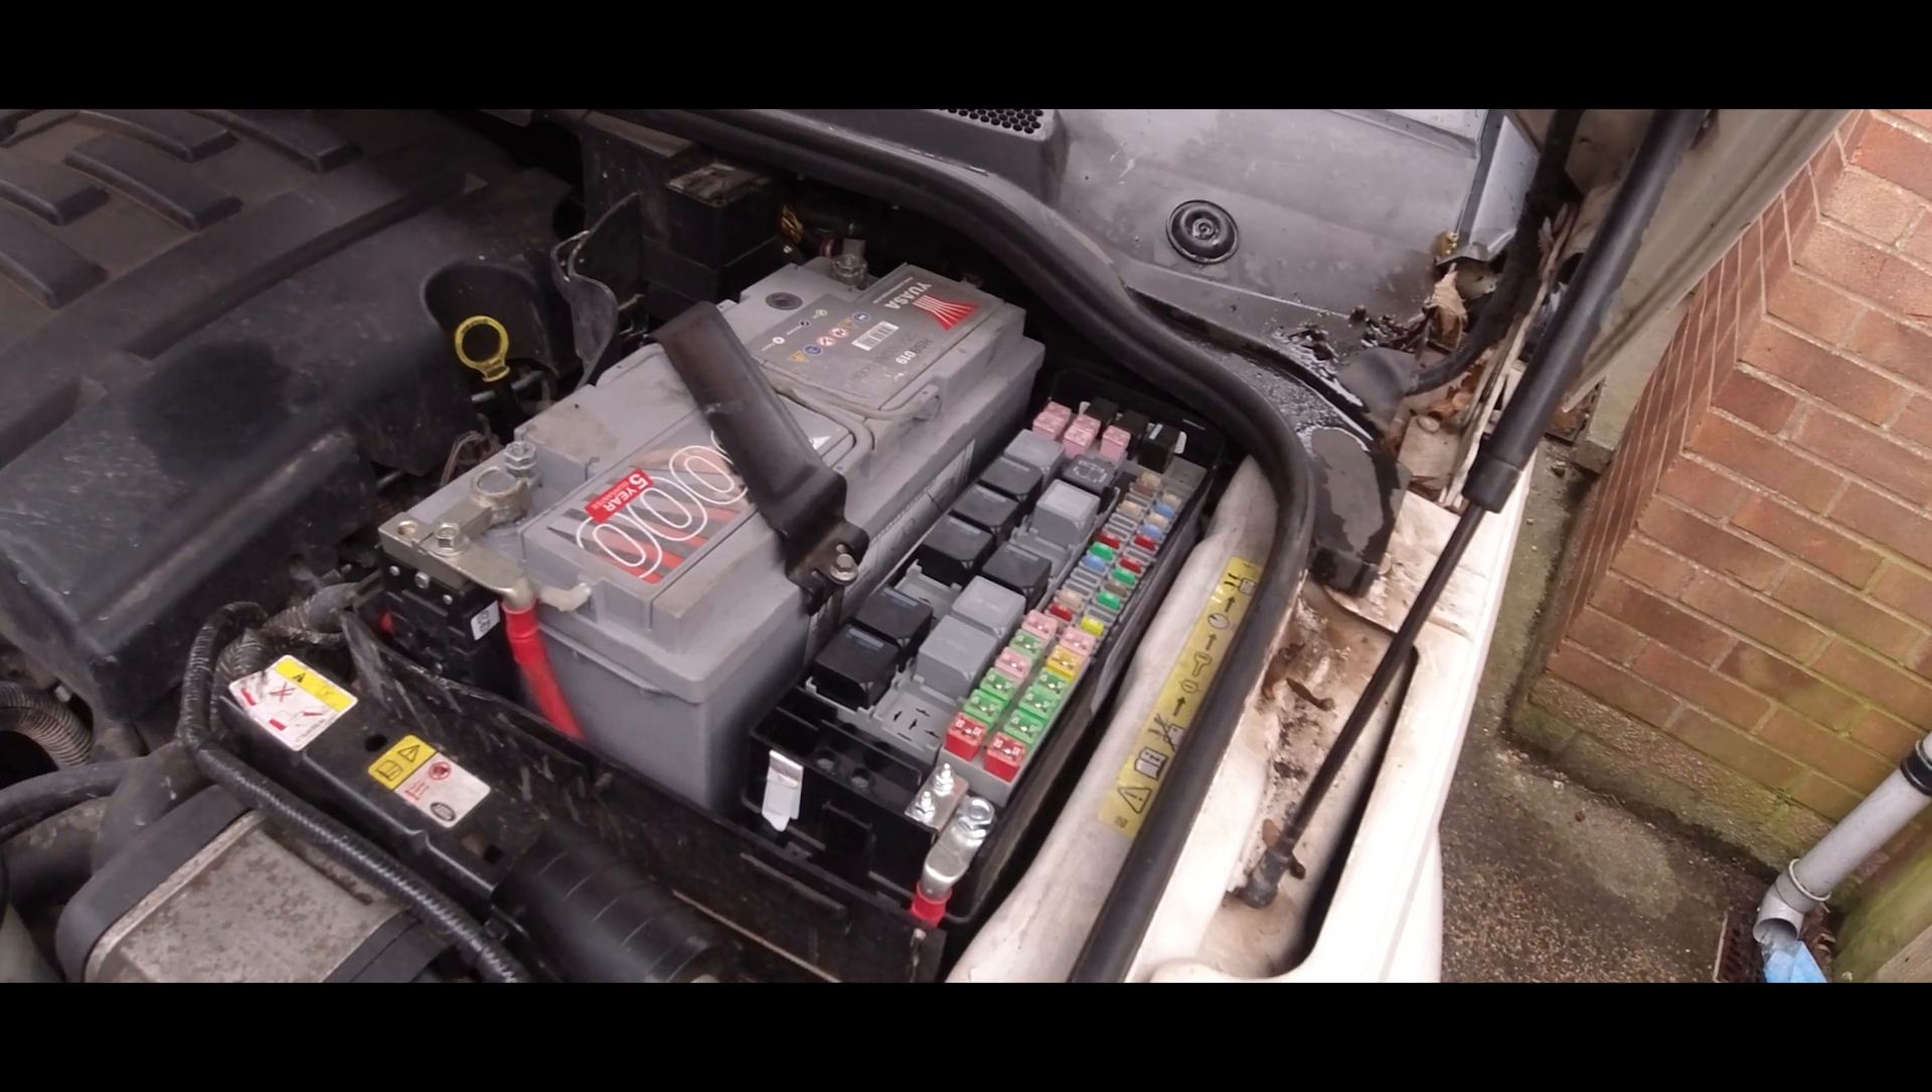I've already removed the battery cover and the cover for the relay box.